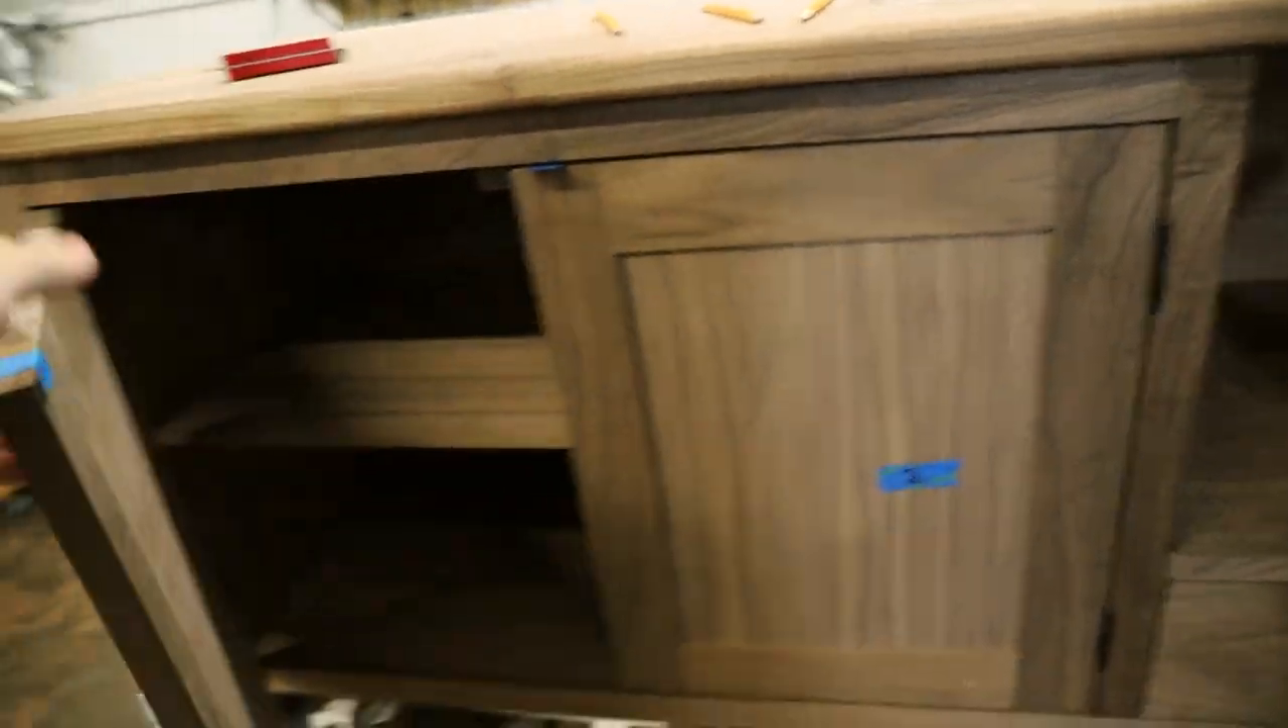Now as useful as this blue tape is for handles, I need to actually put on the real handles.